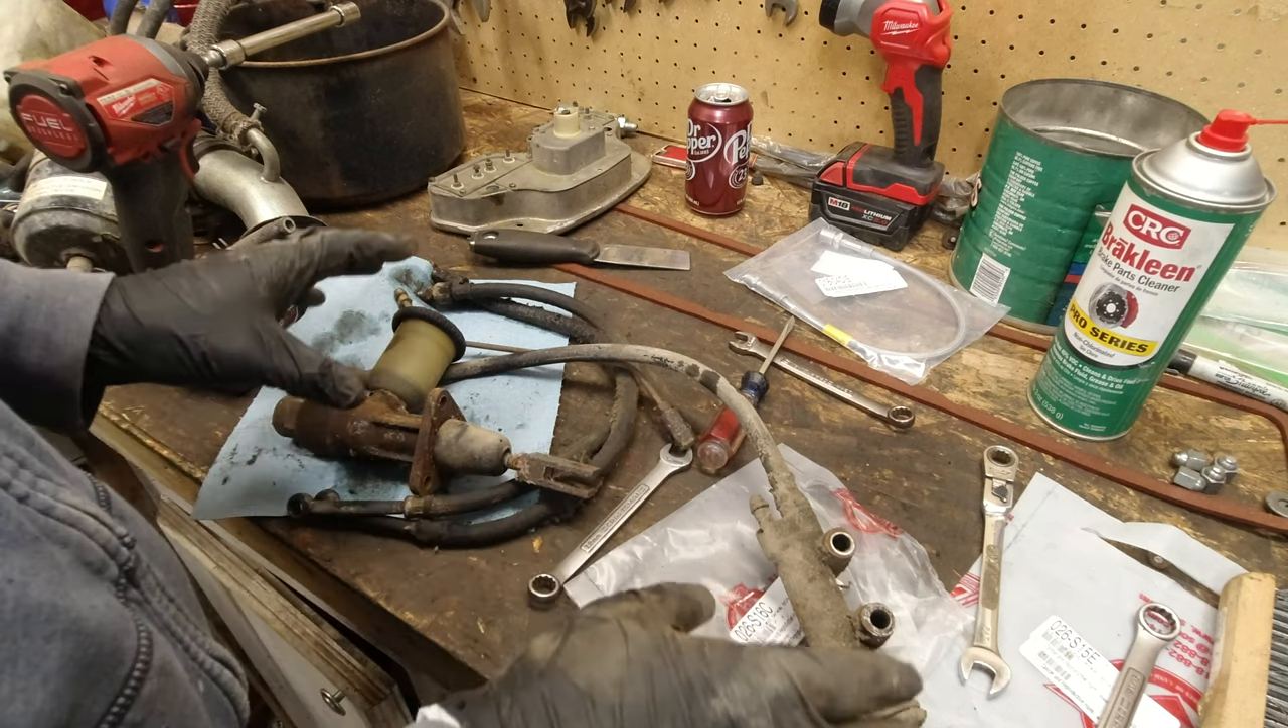All right, we got the whole clutch hydraulic system off here.